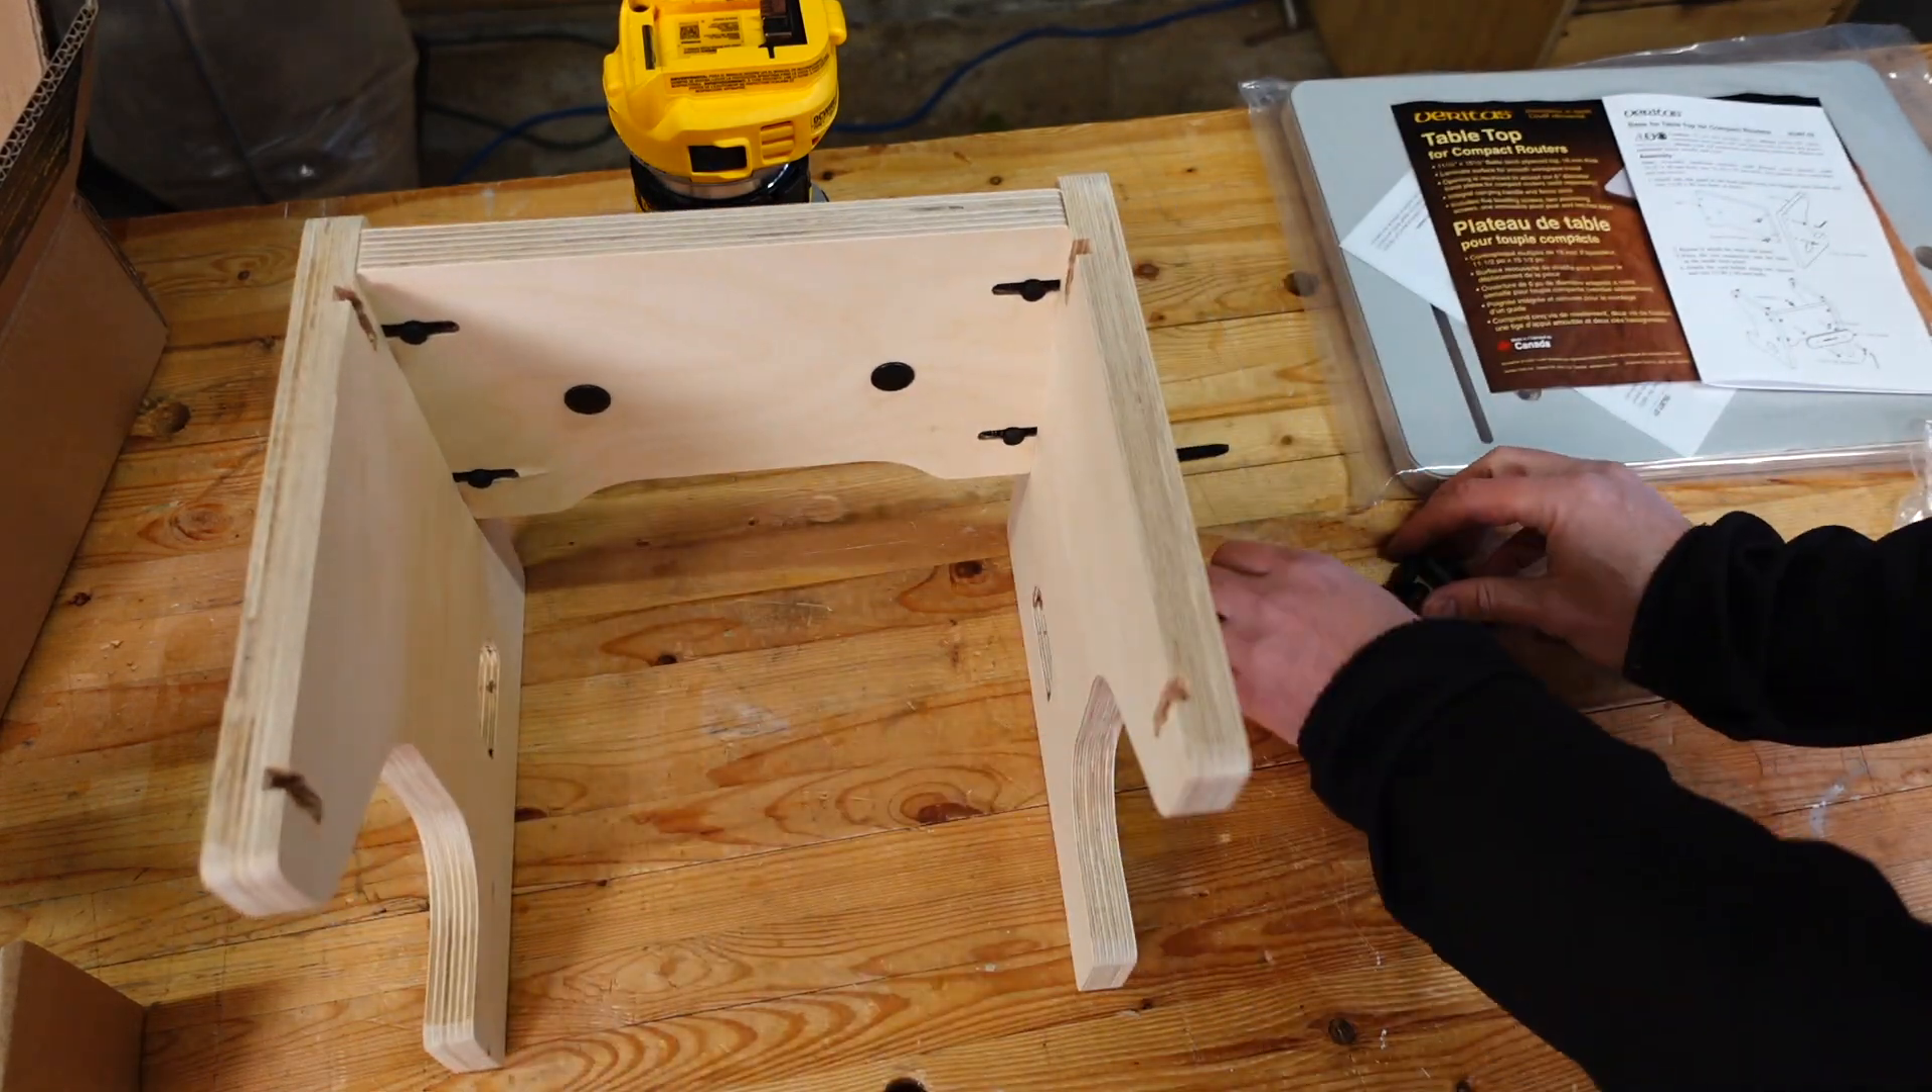Okay, so we've got our base together now.